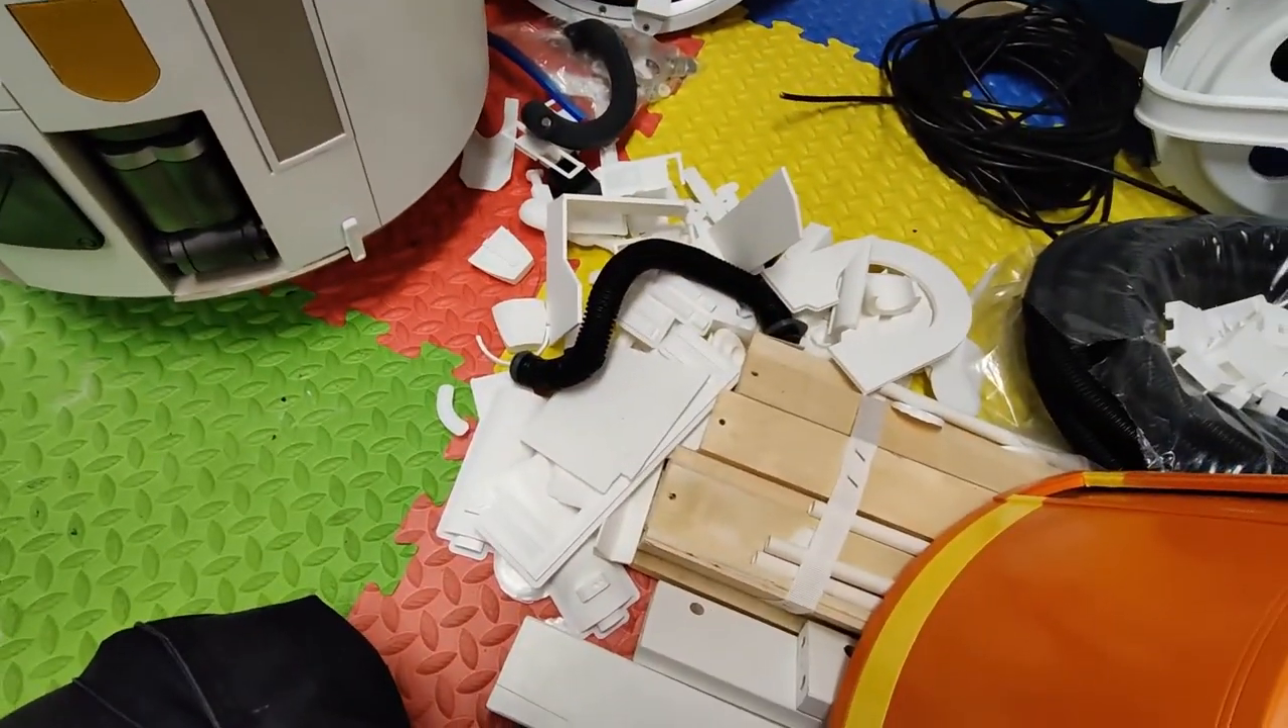I have a huge pile of greeblies here that needs sticking on.